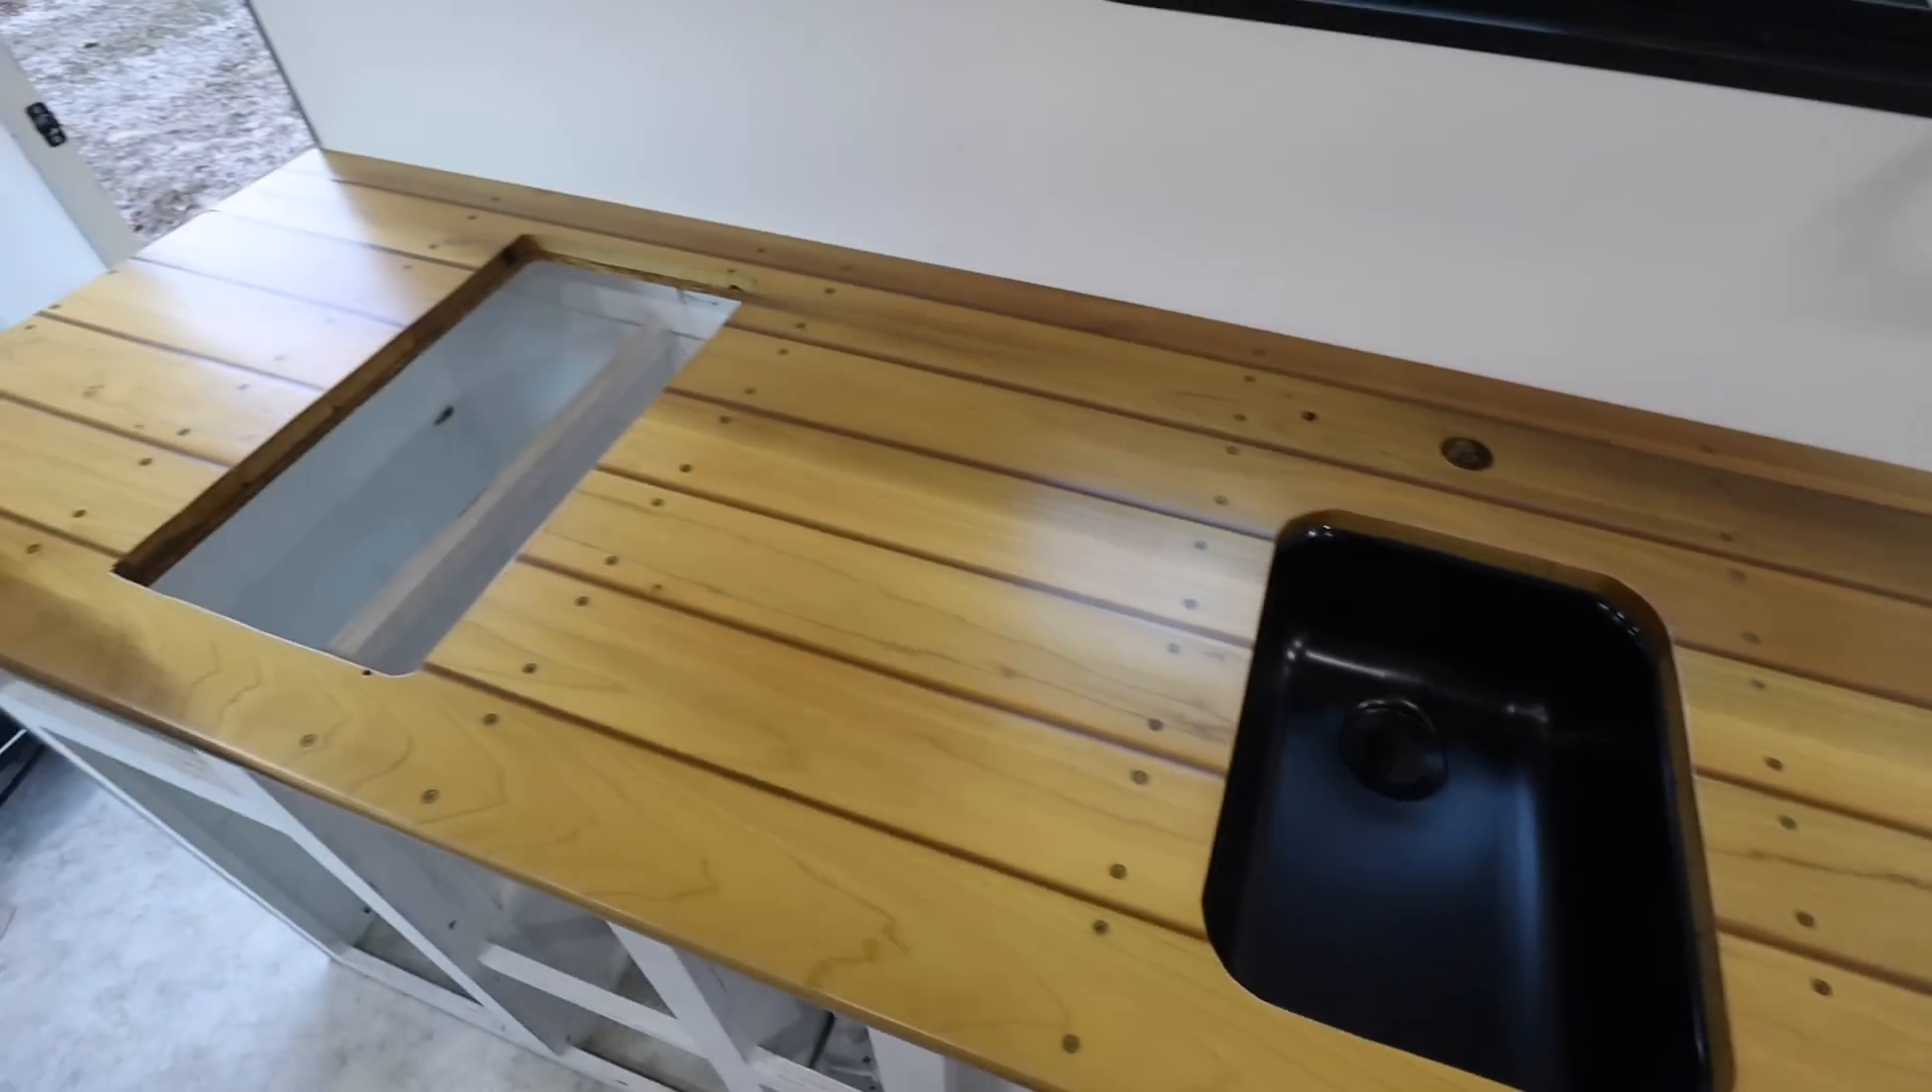Ahí está La meseta de la cocina instalada.